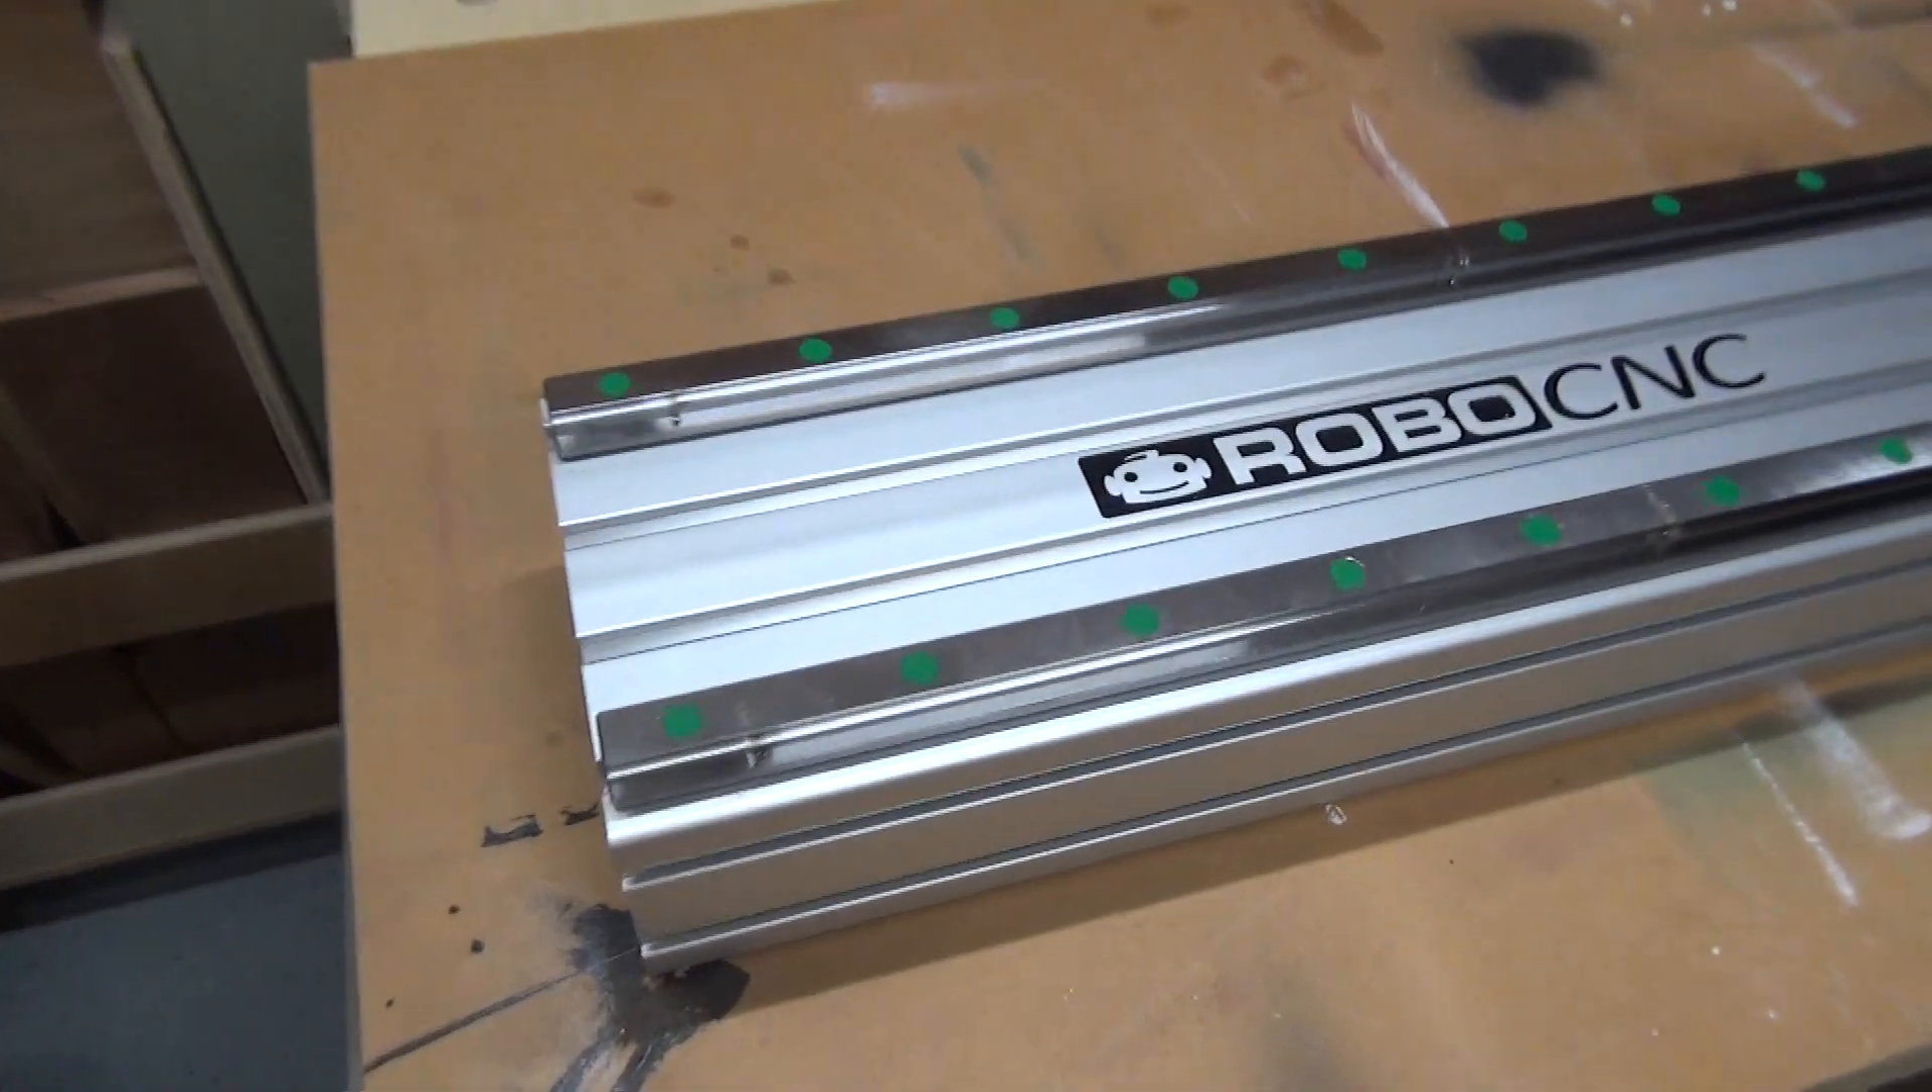So with the green caps in and the stickers on the item profile, it's starting to look like something.